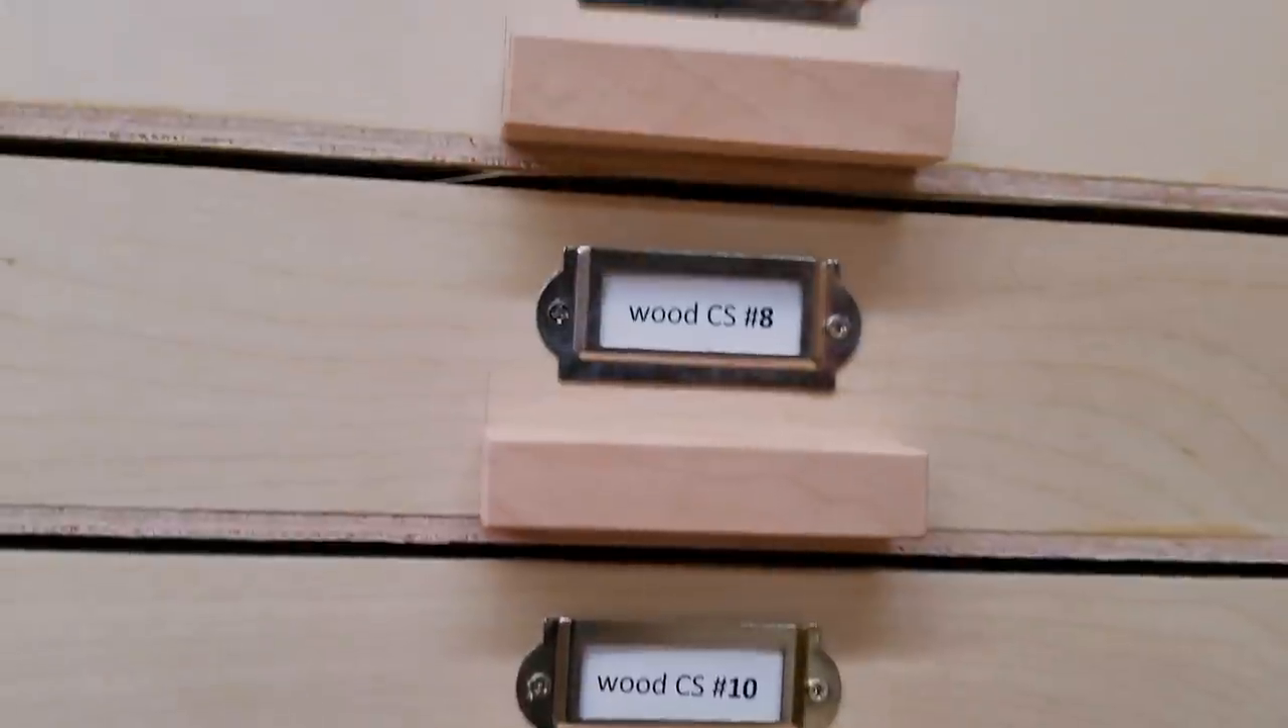And I've started putting a few labels in.